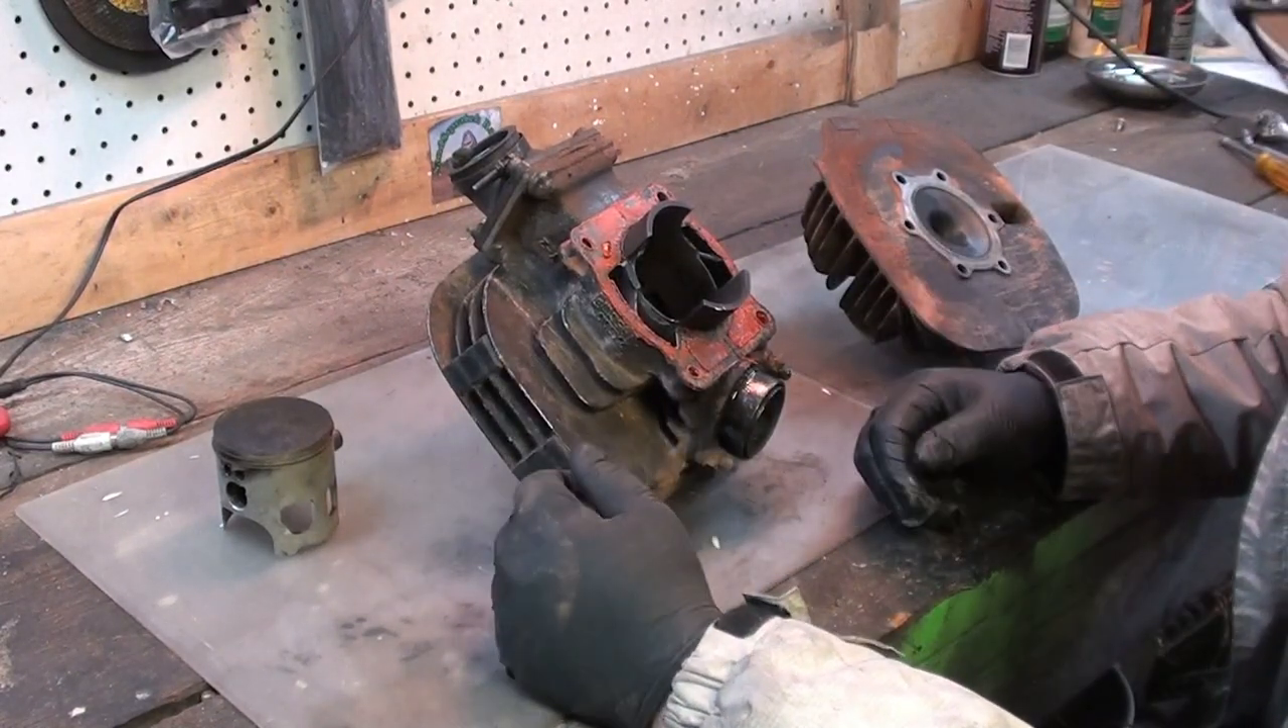Alright everybody, I got the blaster 200 big wheel taken apart.